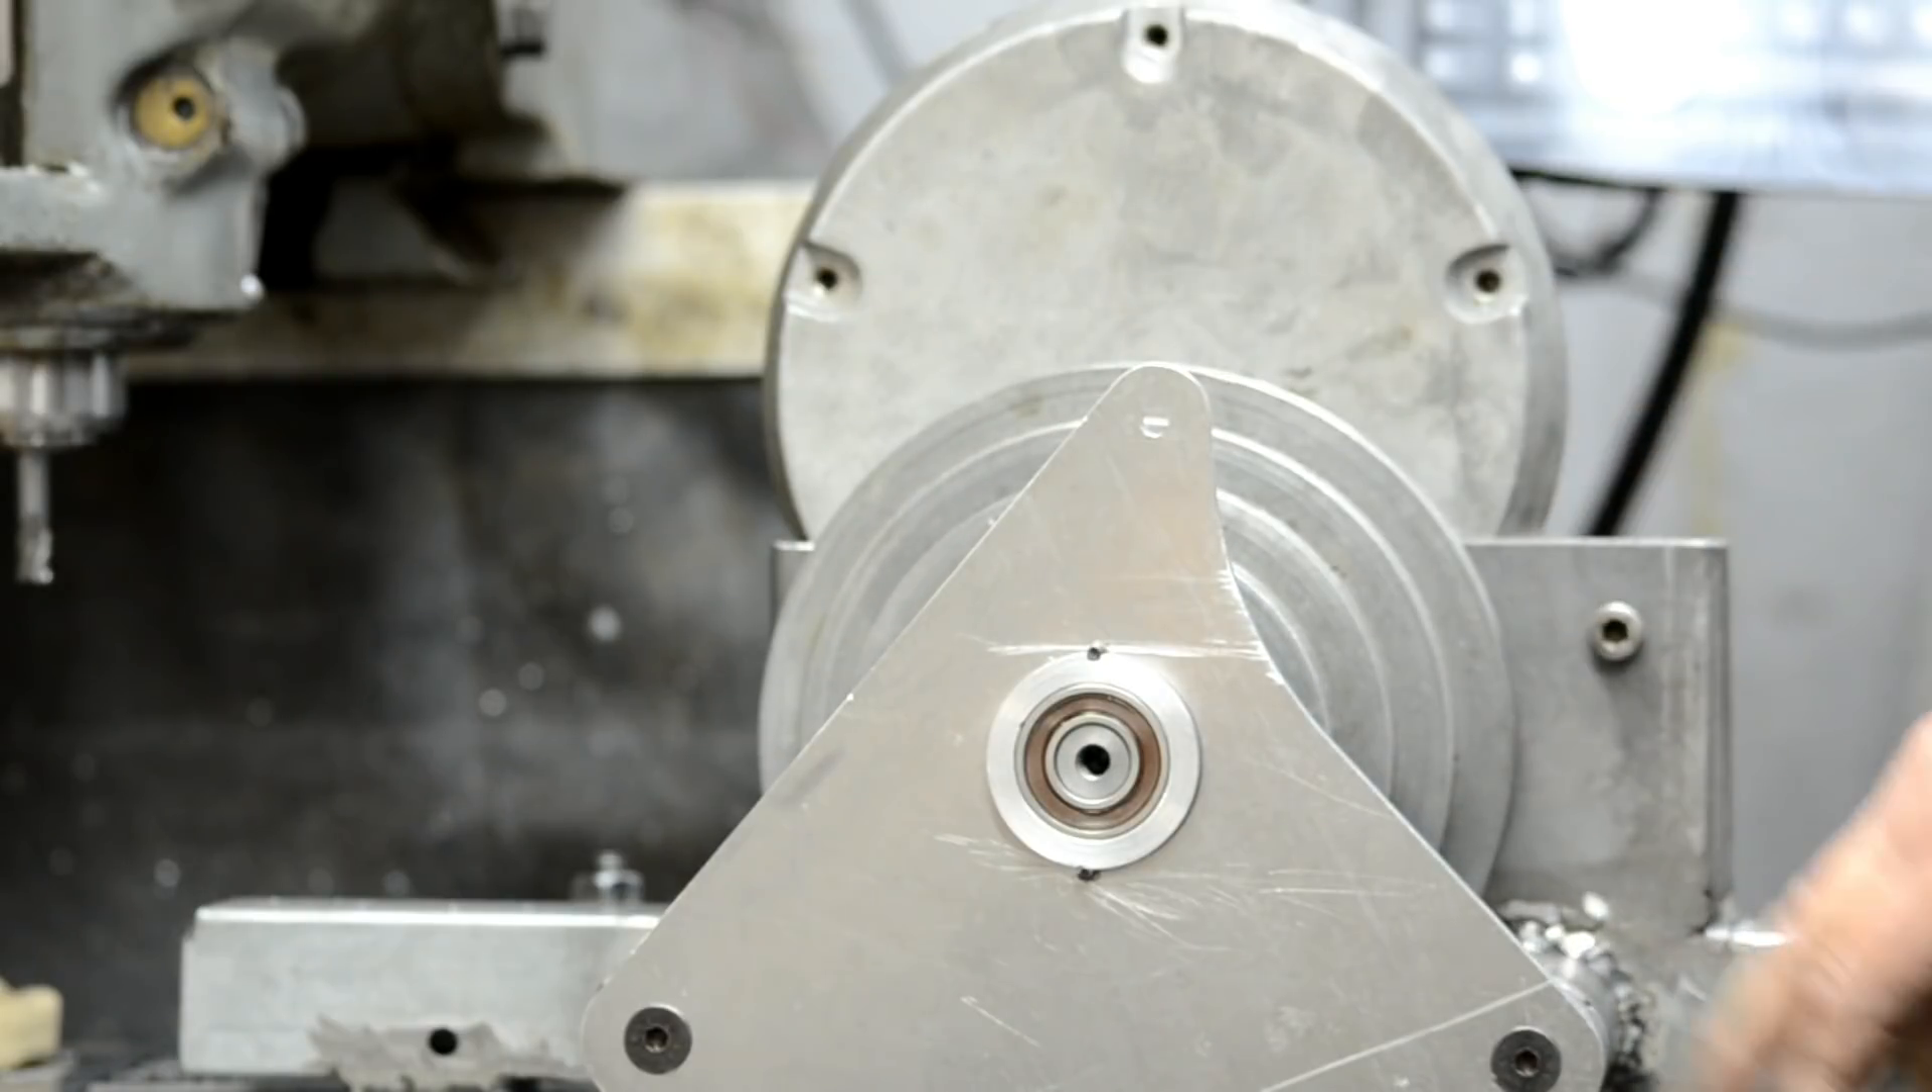The bearing bracket that we saw being made earlier has got the bearing fitted. It's bolted on over the shaft for the pulleys.